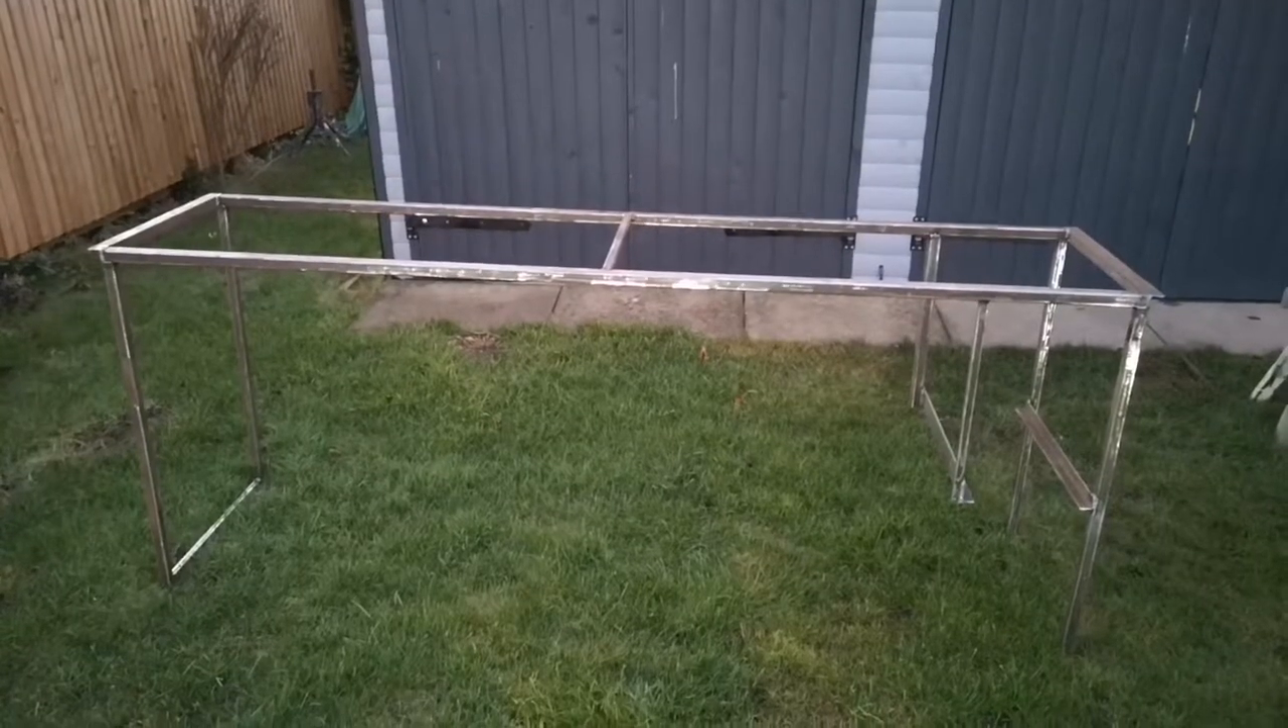So as you can see the frame works all complete now.